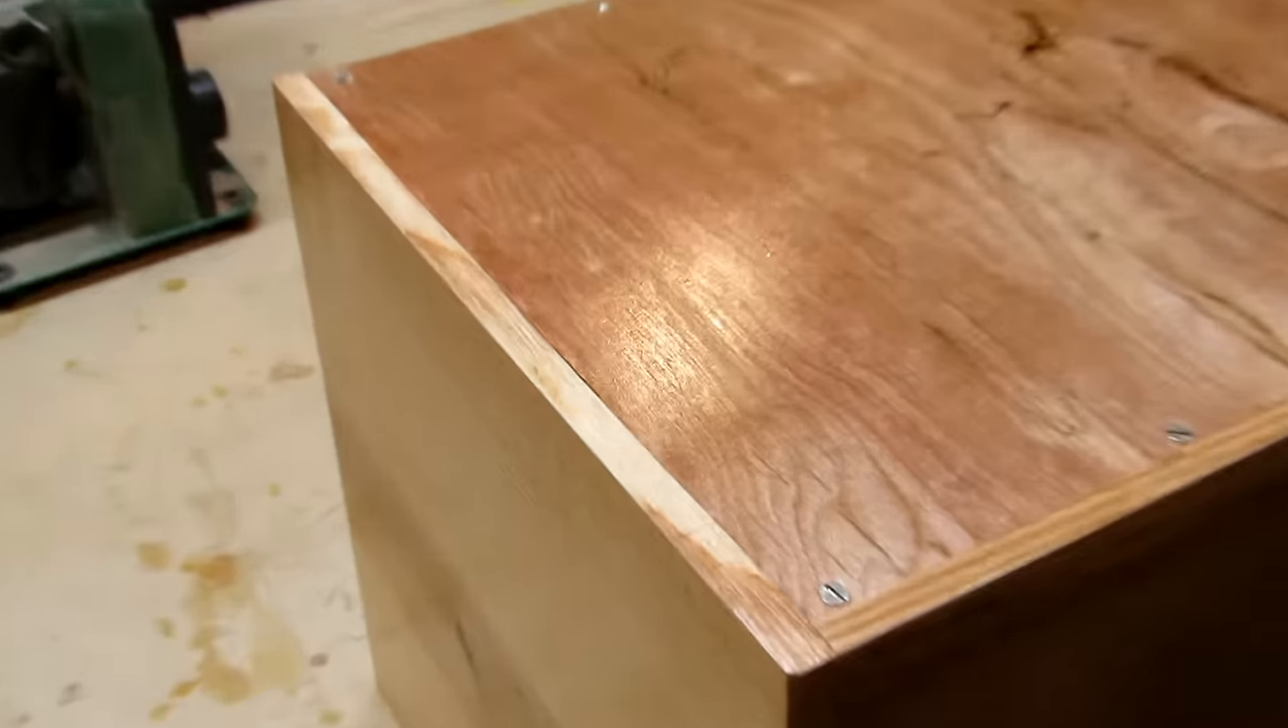I got the back panel all mounted on there now.